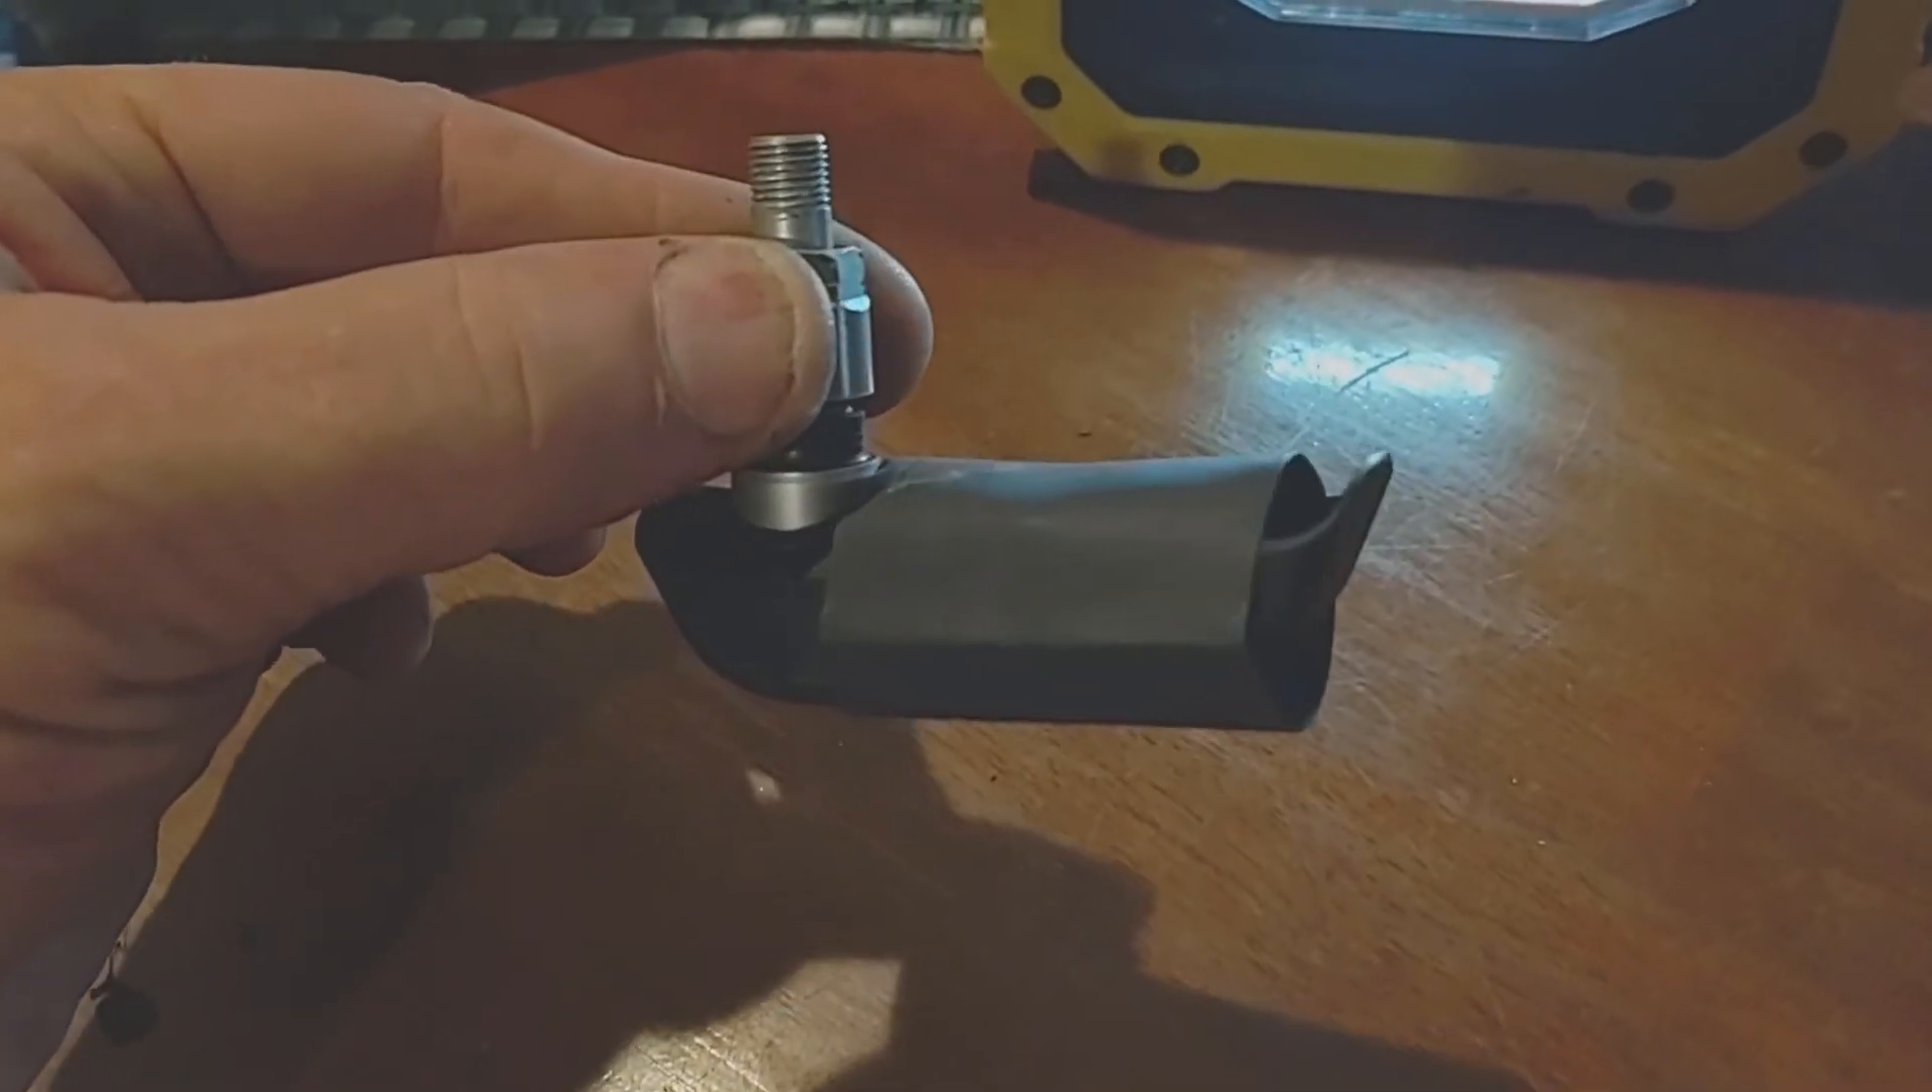So there's the heat shrink pushed on and let's go see how good a seal it does.